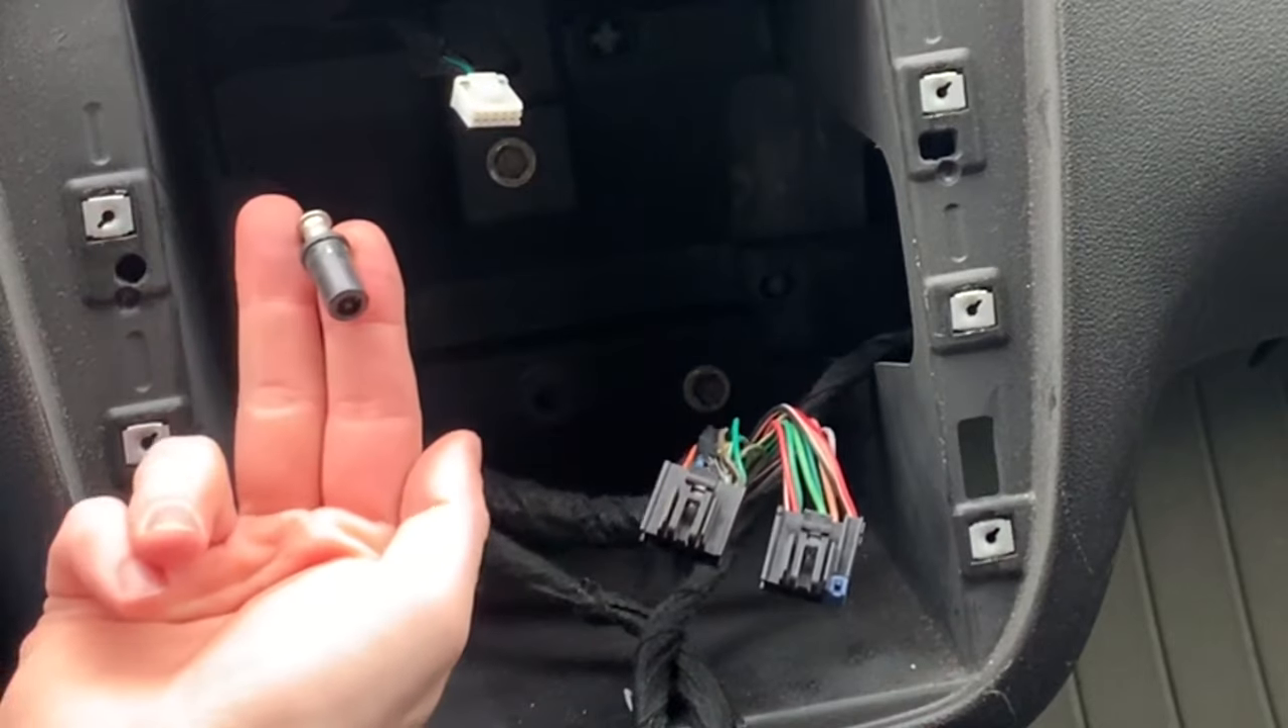With the radio removed, you will have the antenna connection and two harness connectors.